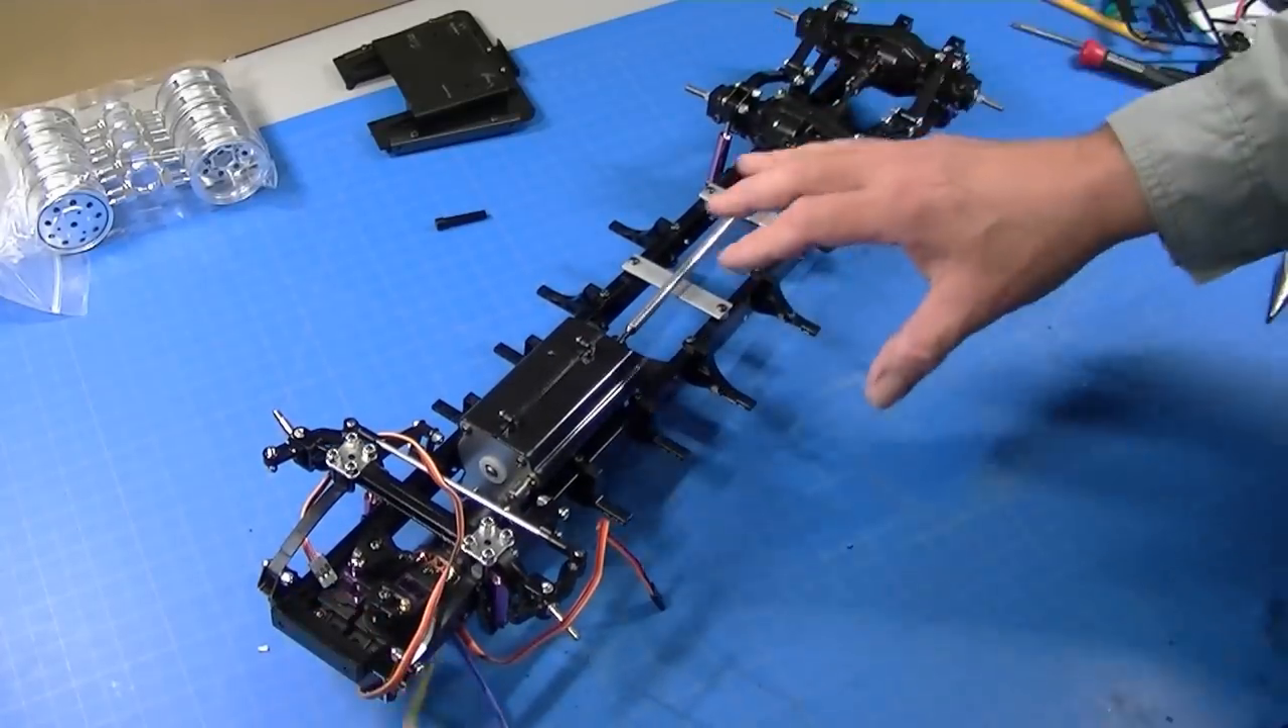So you can see here that I've got my my chassis assembled. I've got my gearbox in. I've got the rear ends.